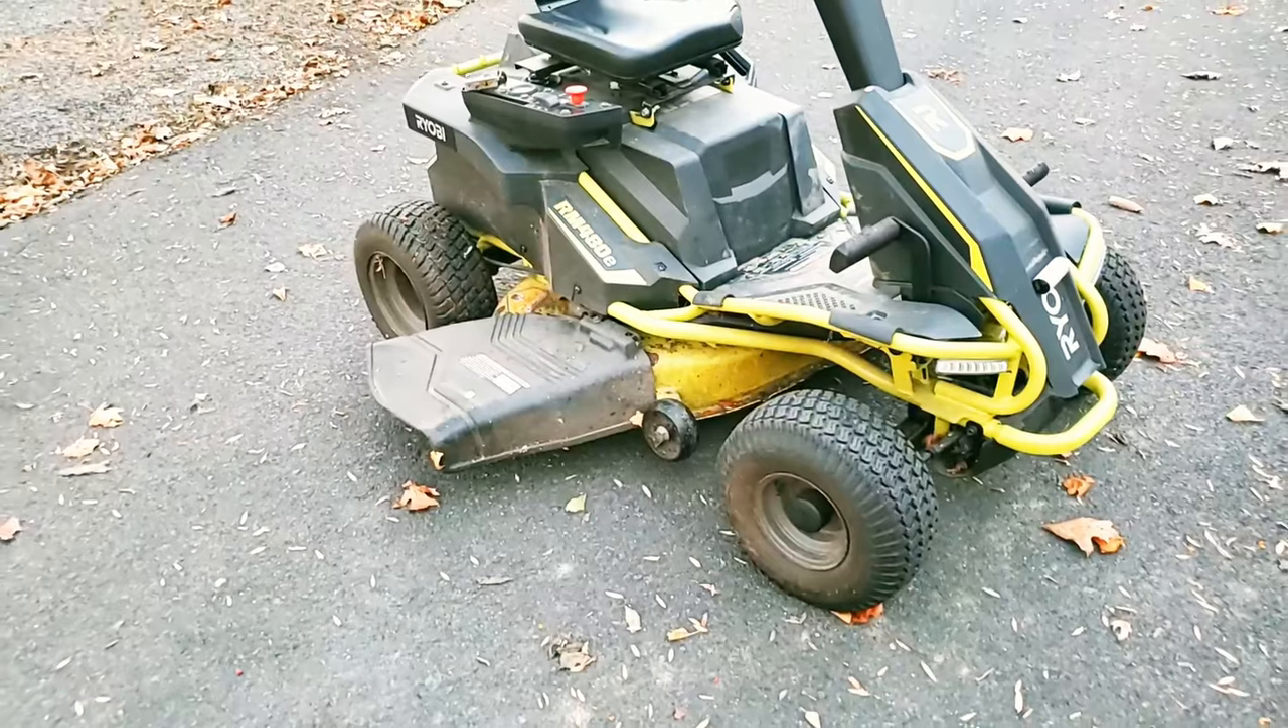So here's this ryobi riding mower all back together out in the driveway ready to cut grass.